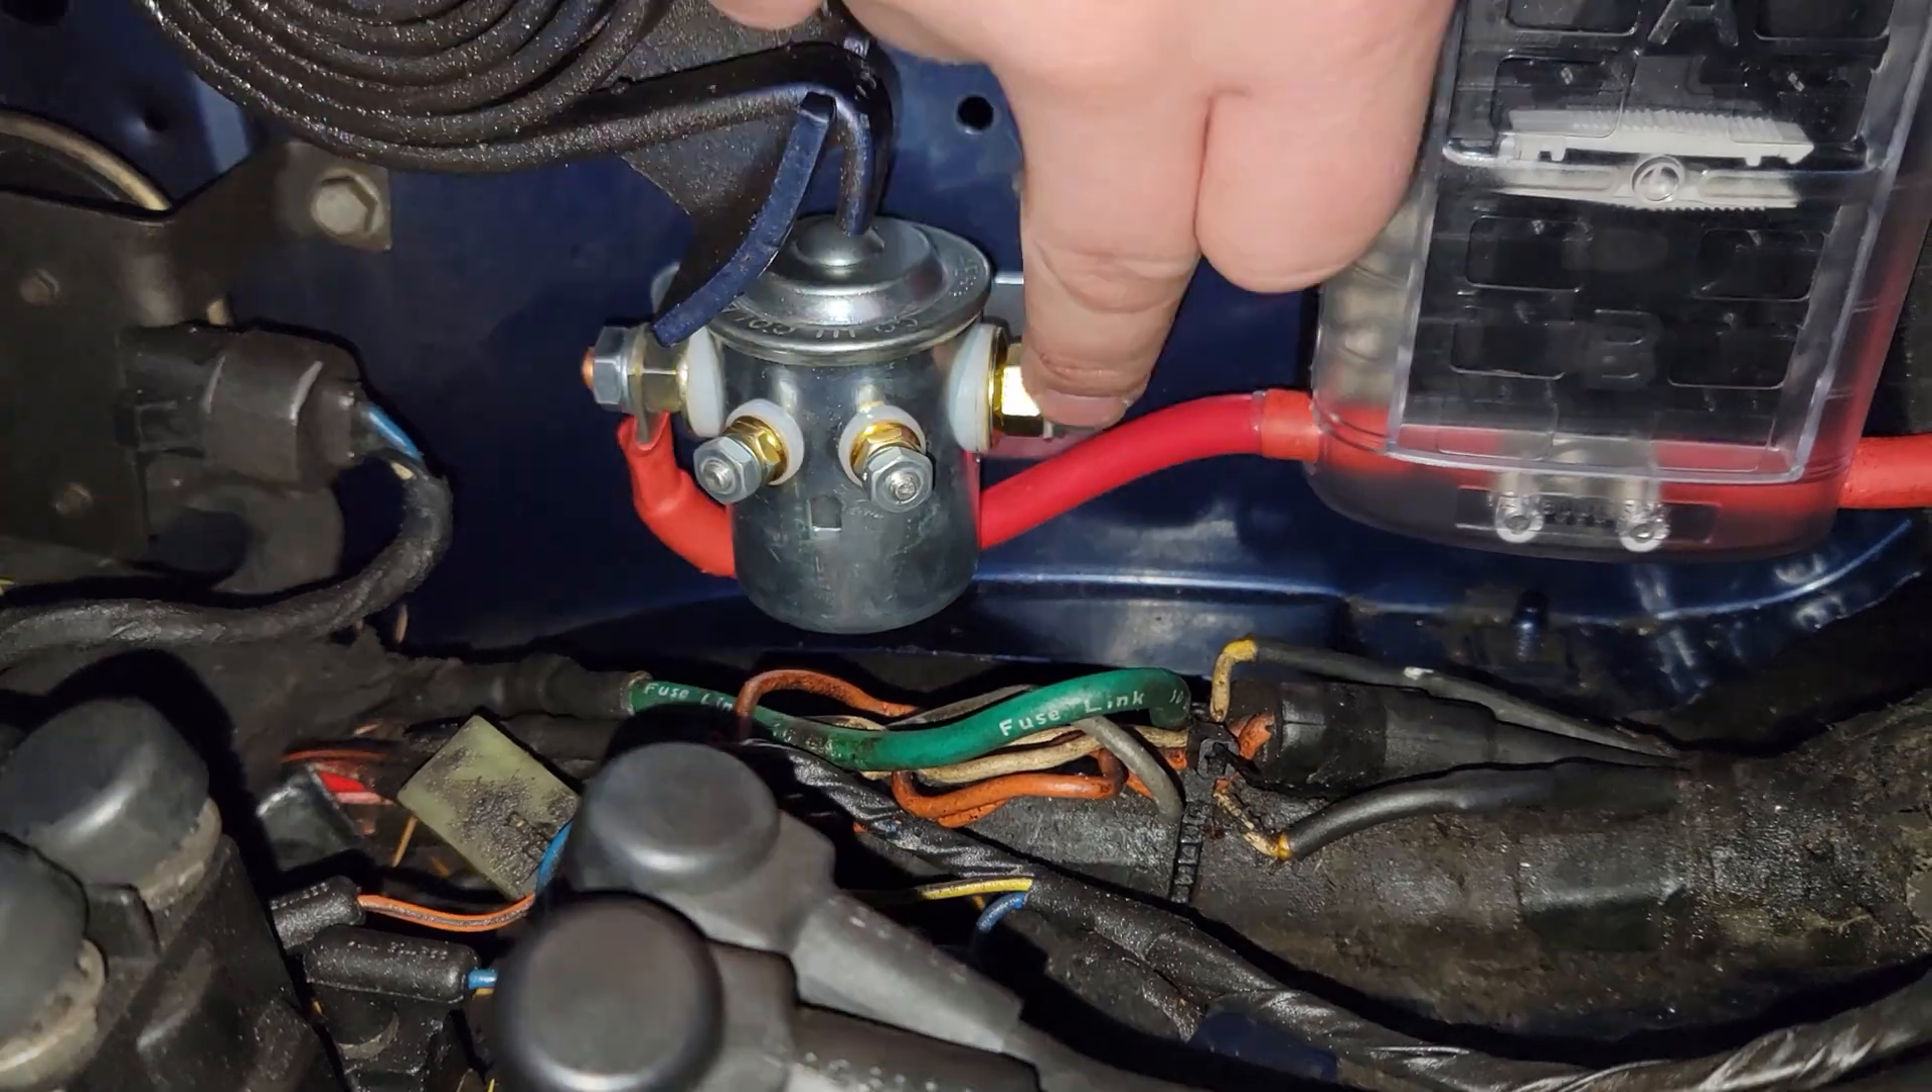I haven't hooked up my solenoid activation wire and ground yet.